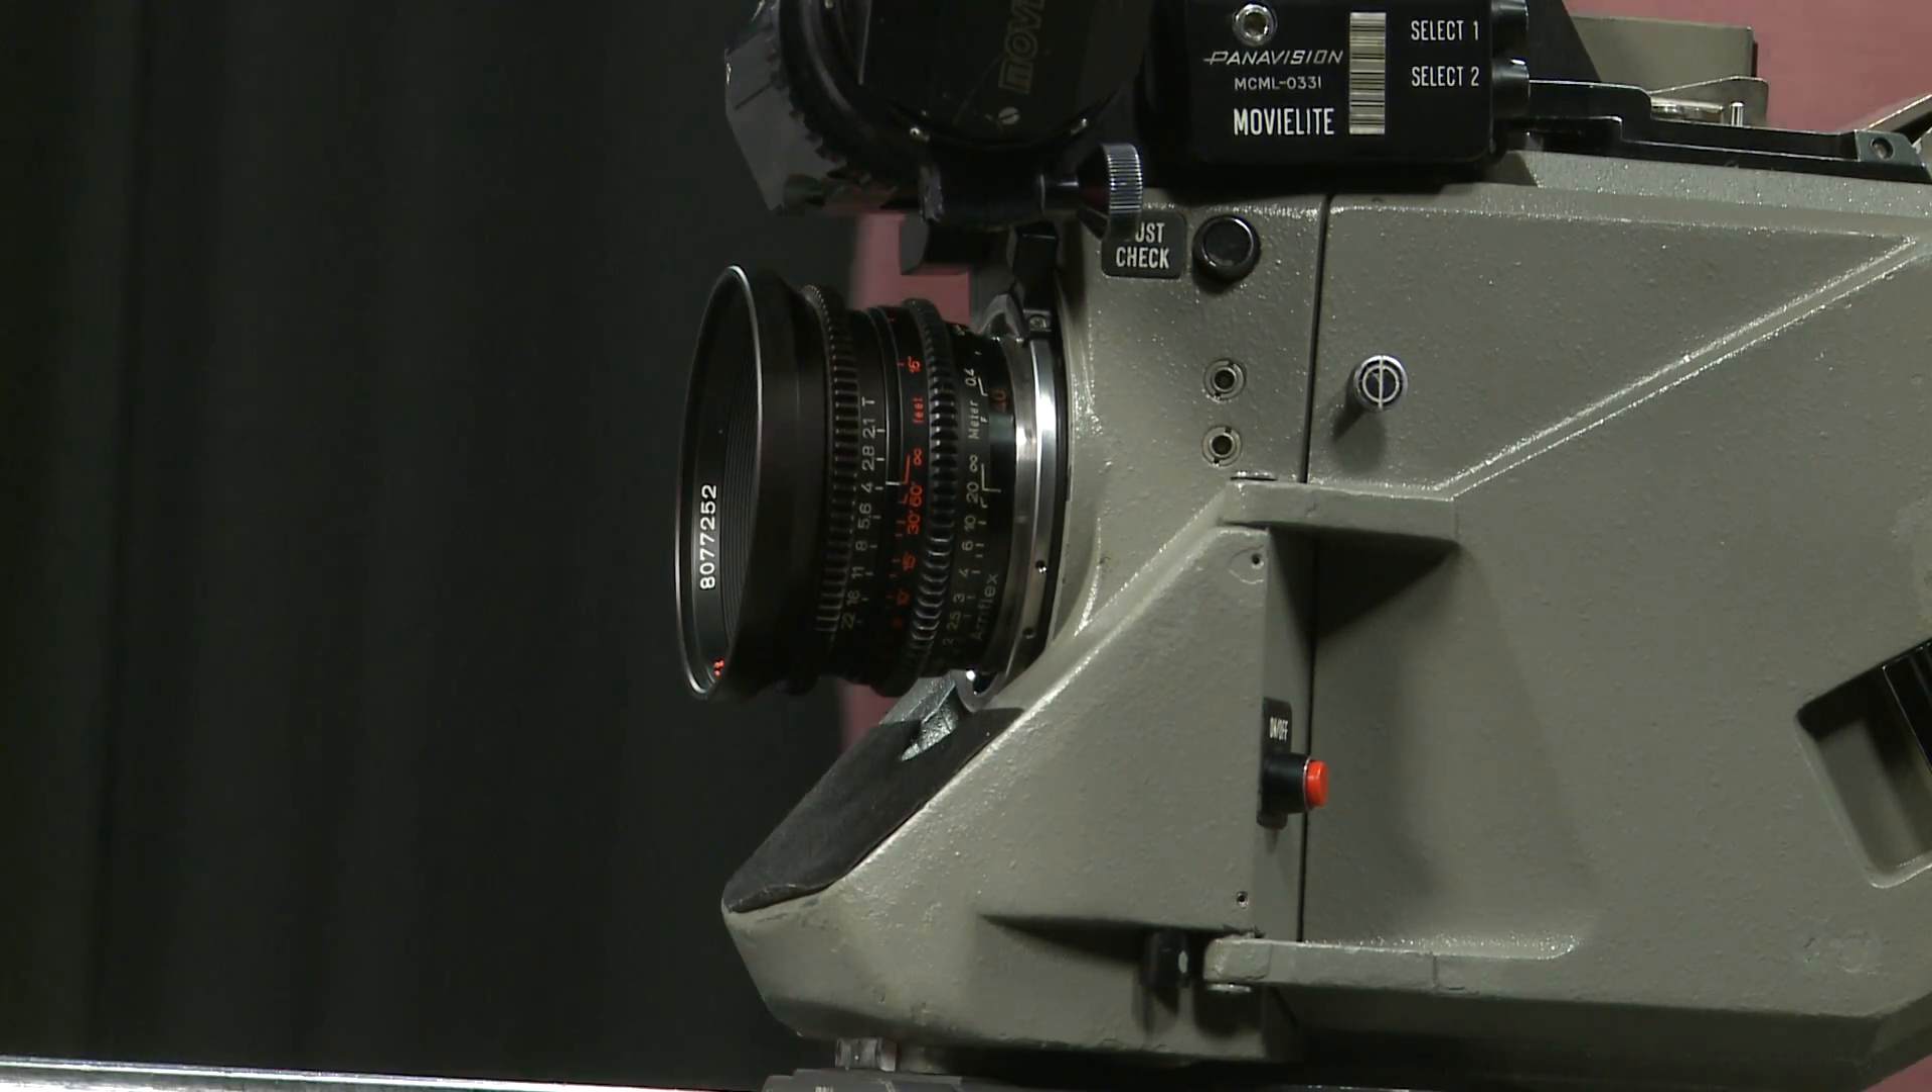That's your lens on now.